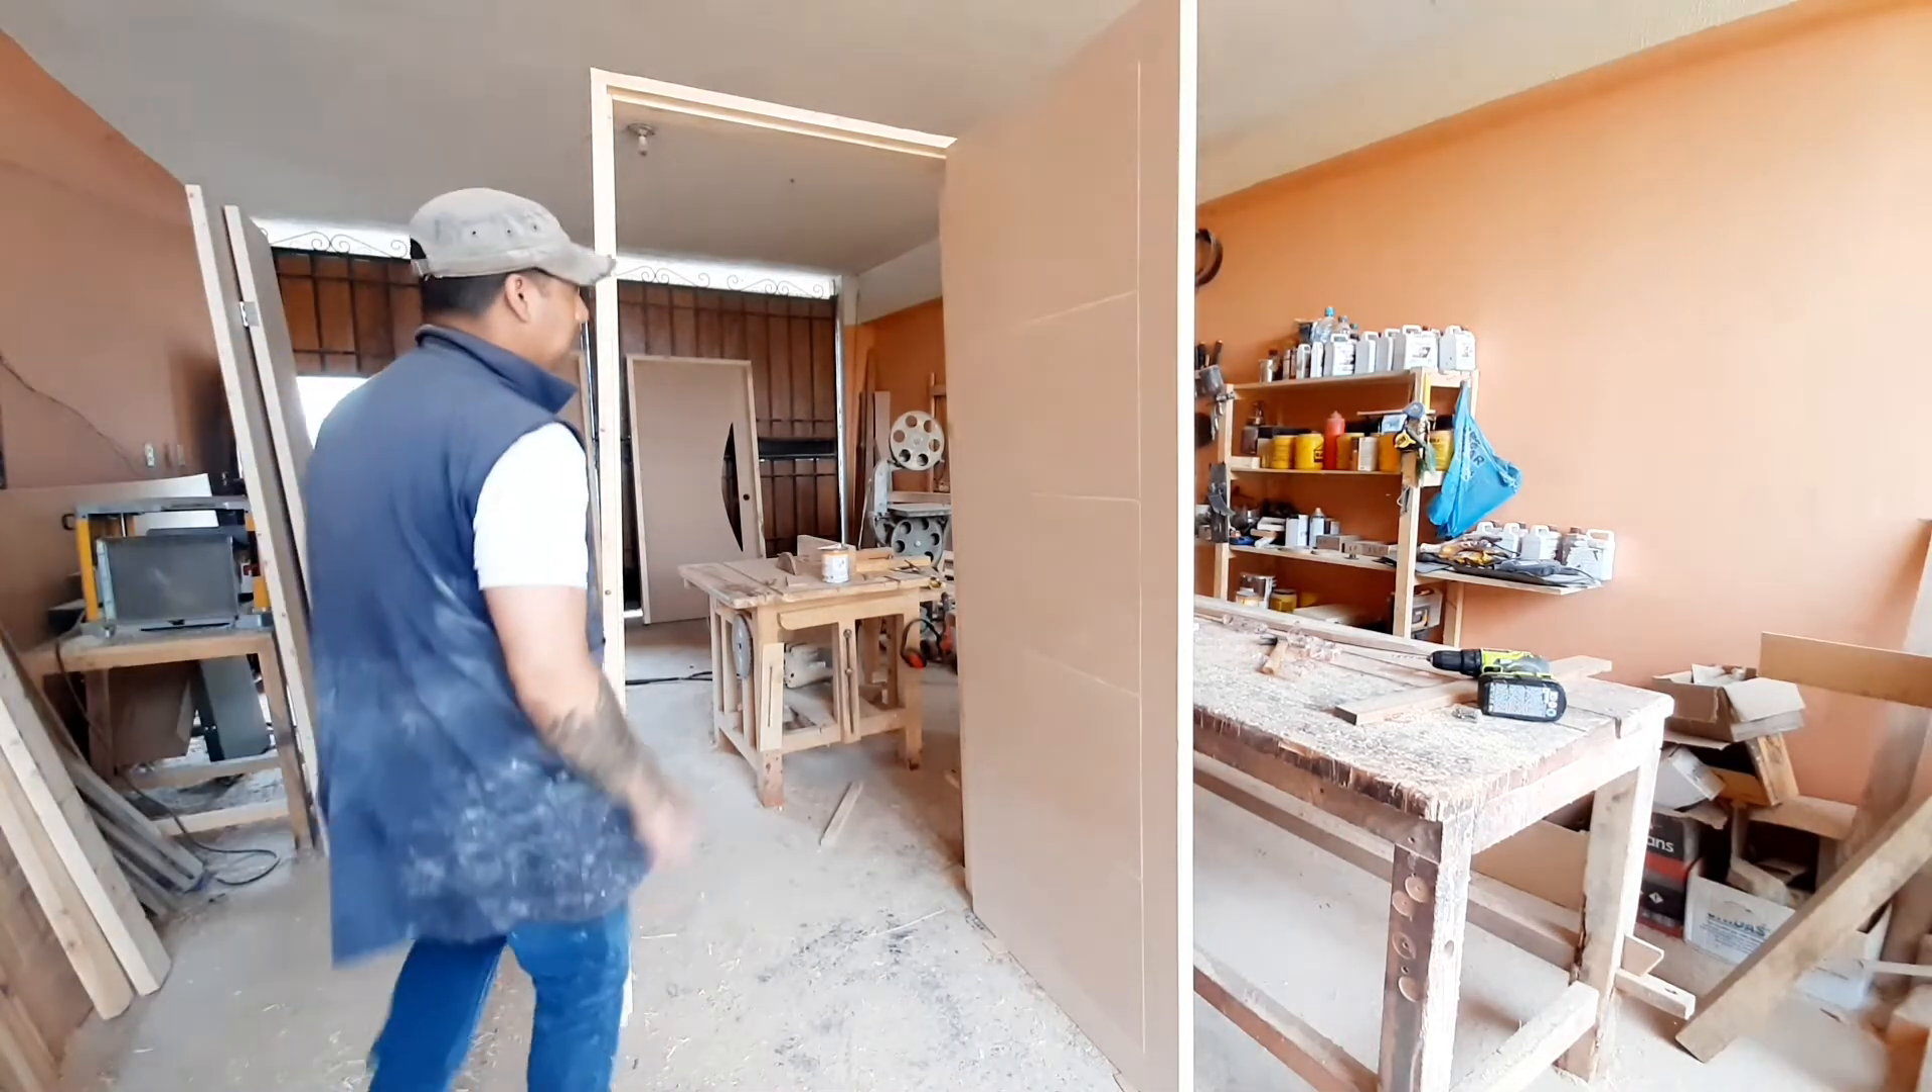Bueno, acá ya tenemos ya enmarcada la puerta.